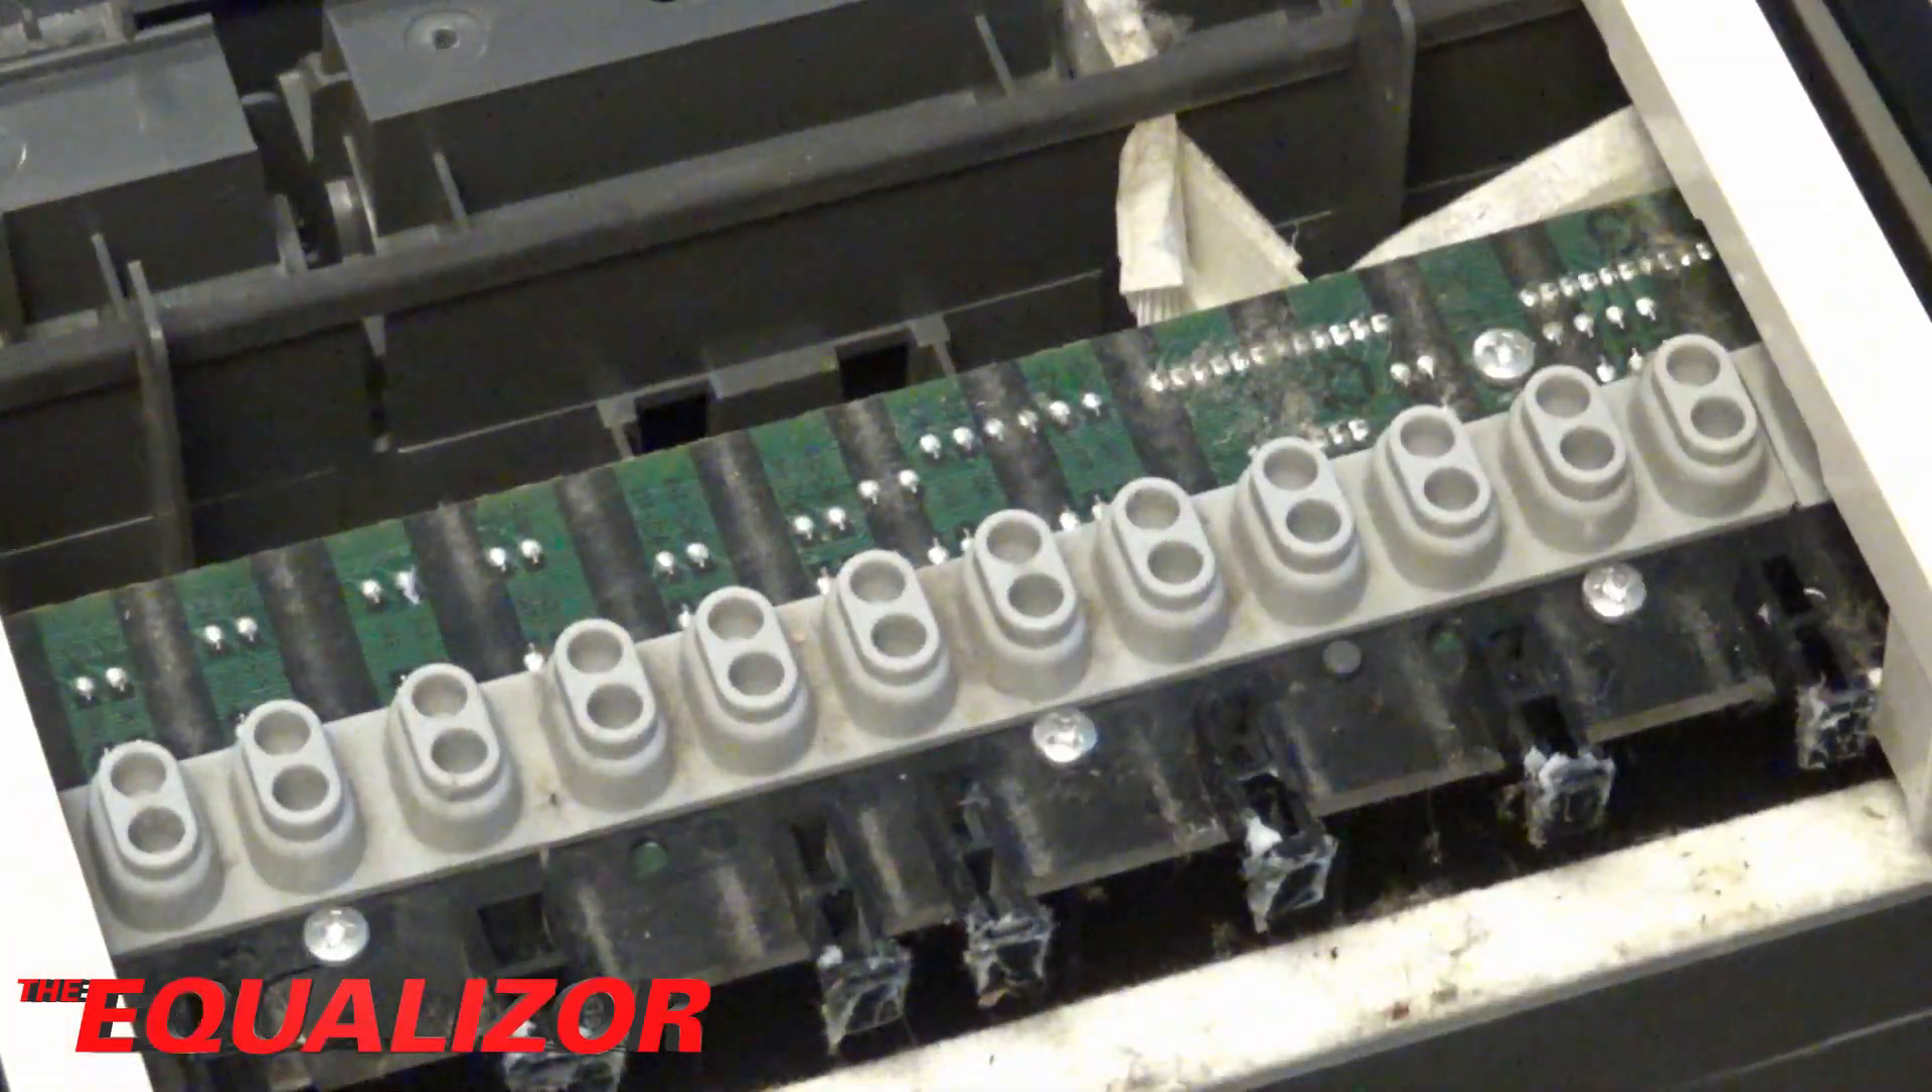And we're just going to put the button strip back in now. Like so, that looks good.